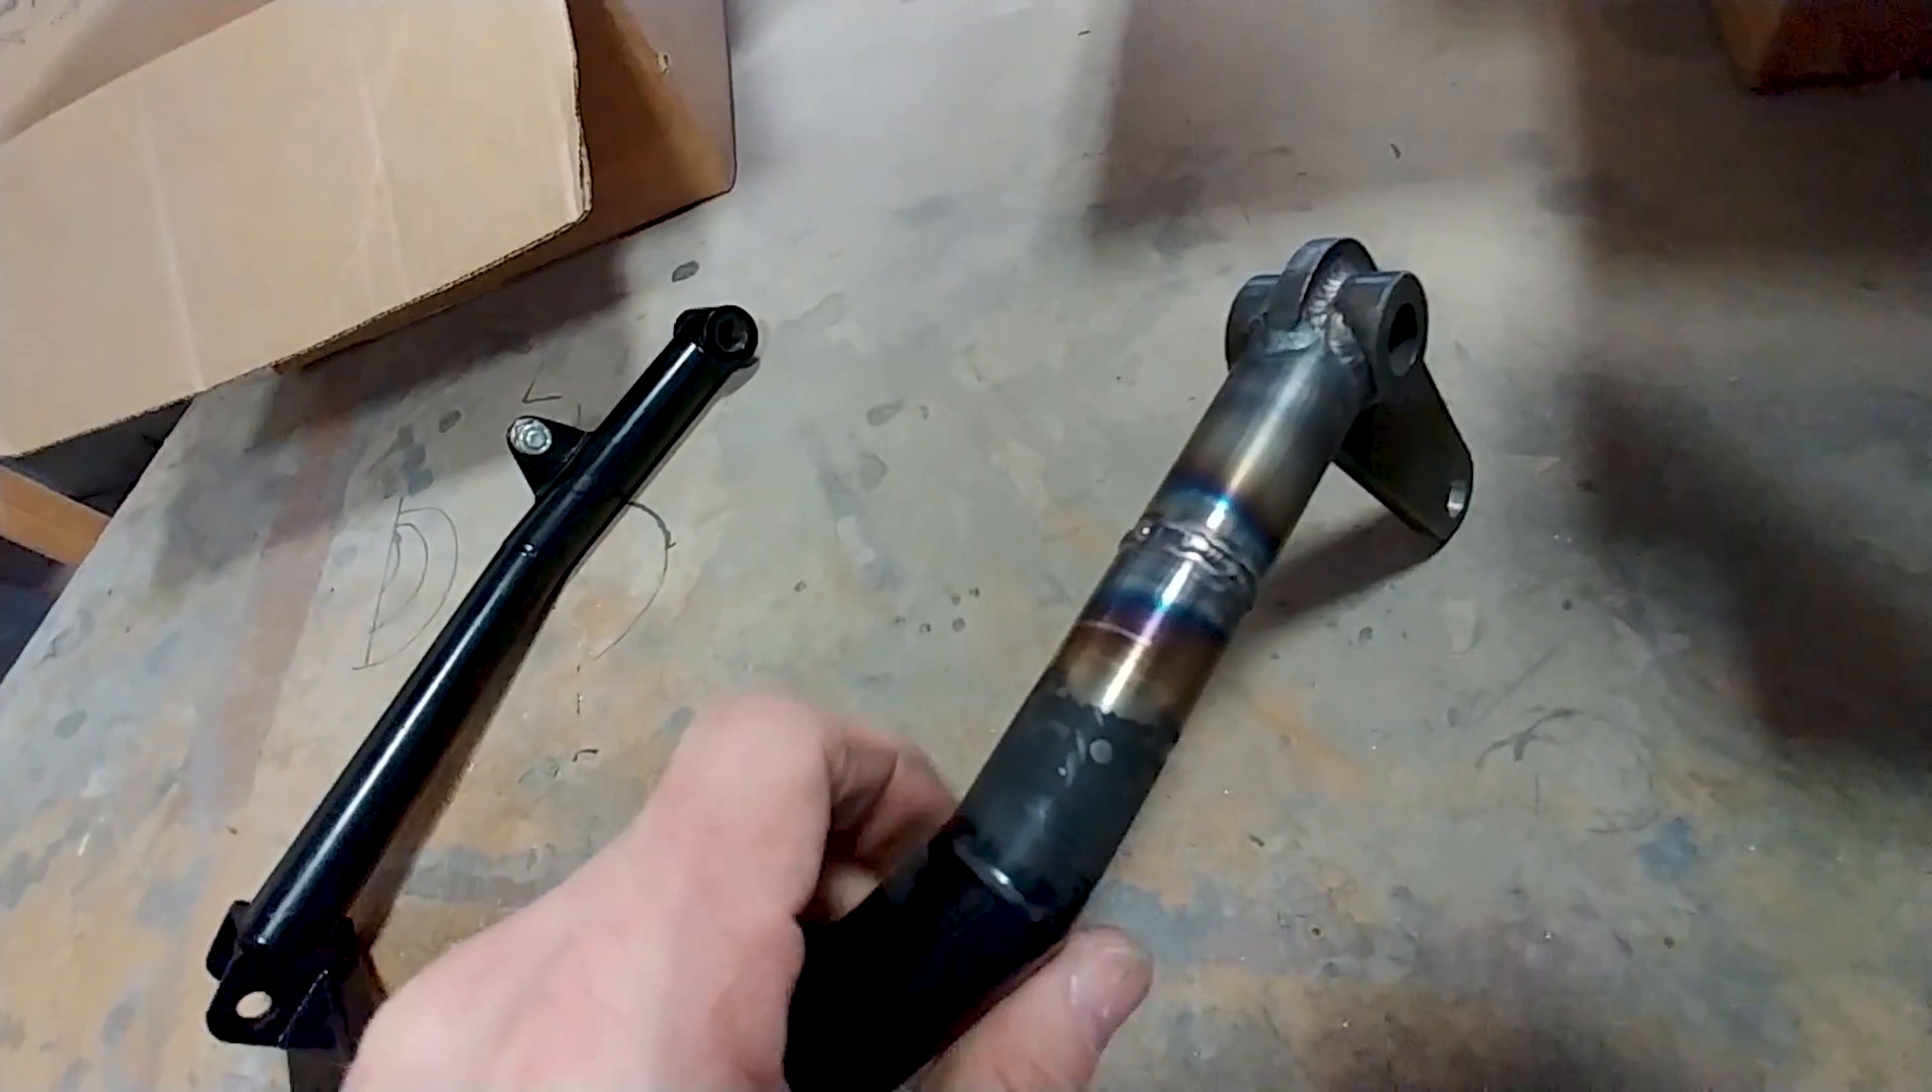Britt sort of cut the tube about halfway up and then put the new tube in place.